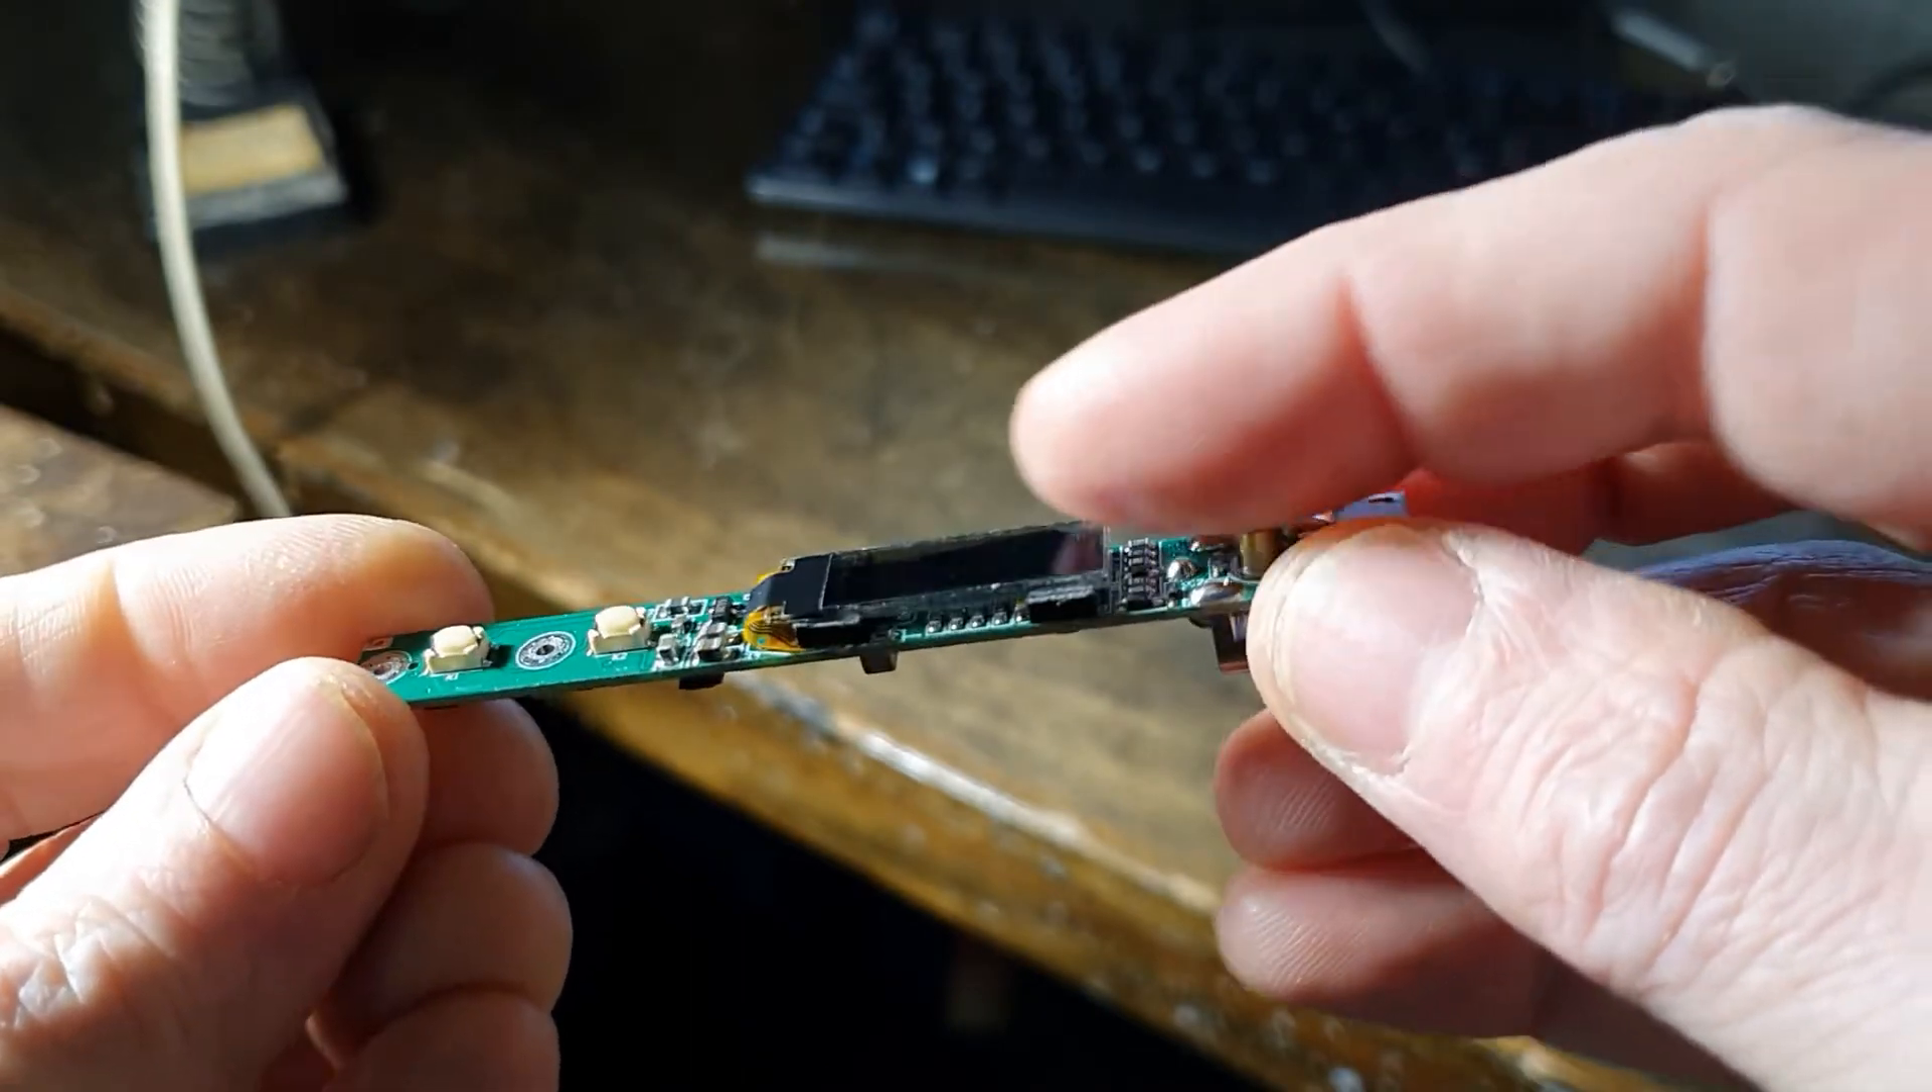All right, so the board came out easily and underneath is the OLED screen there.